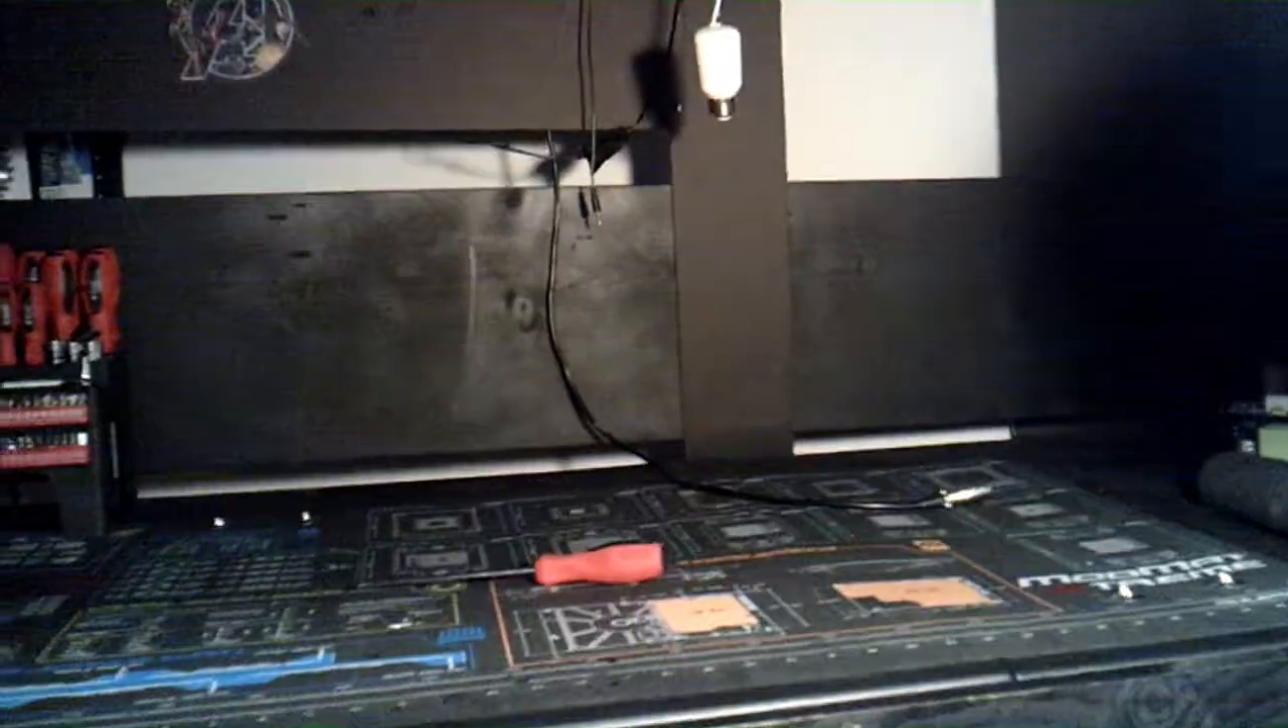Finally, you see I got the backboard installed. Y 'all can see that big black board right there.